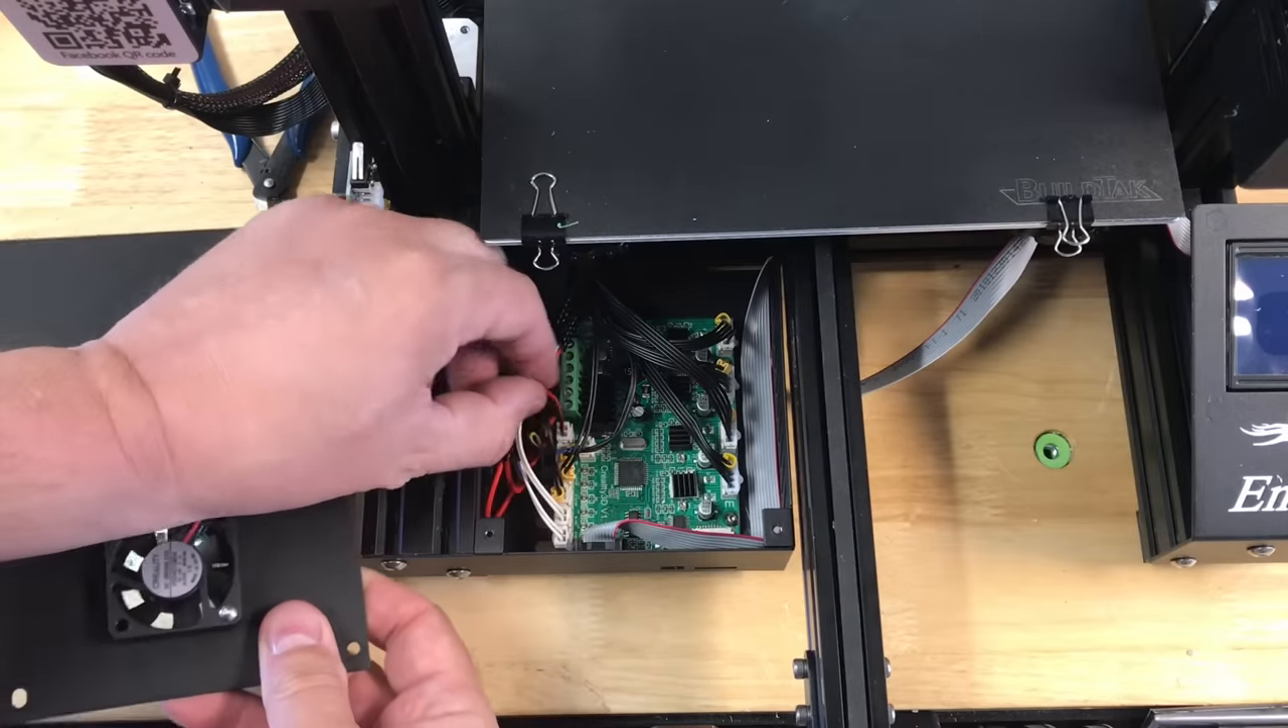I already took the screws out so now I just need to disconnect the fan and set this aside.